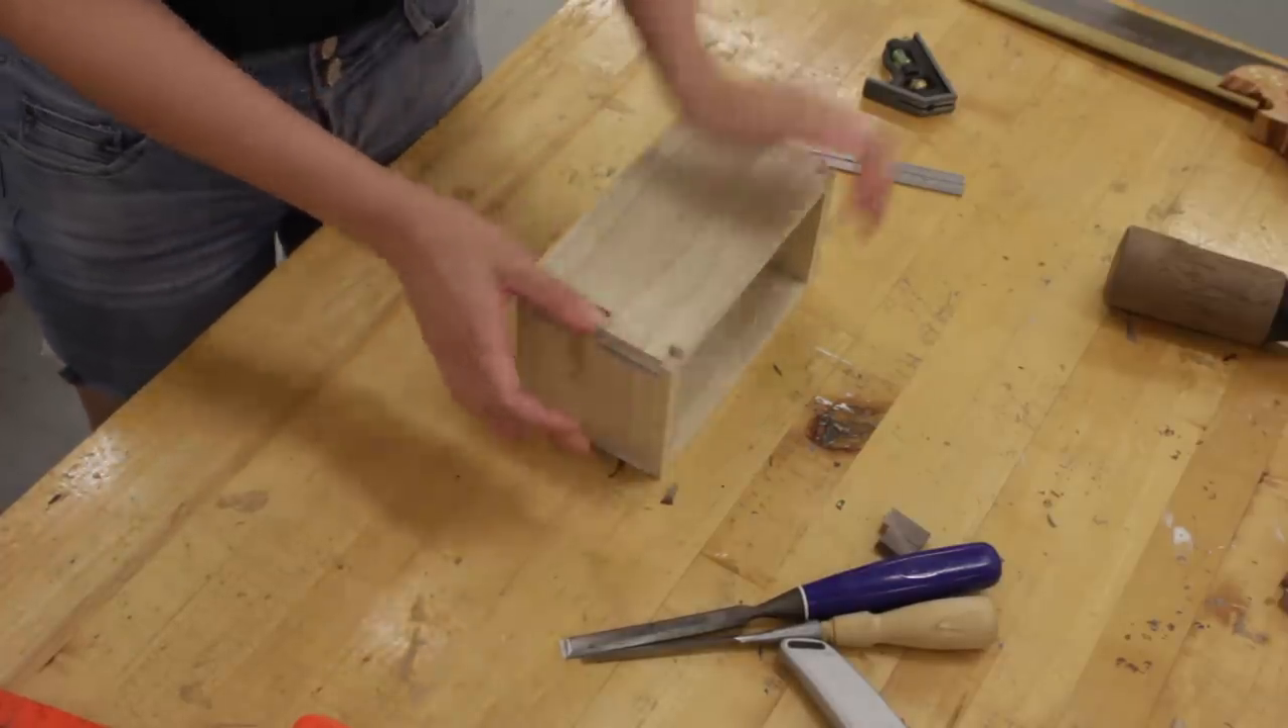It took me about a day and a half to get the pieces cut from my box, but with enough chiseling and finagling I was finally able to get the pieces dry fit together.